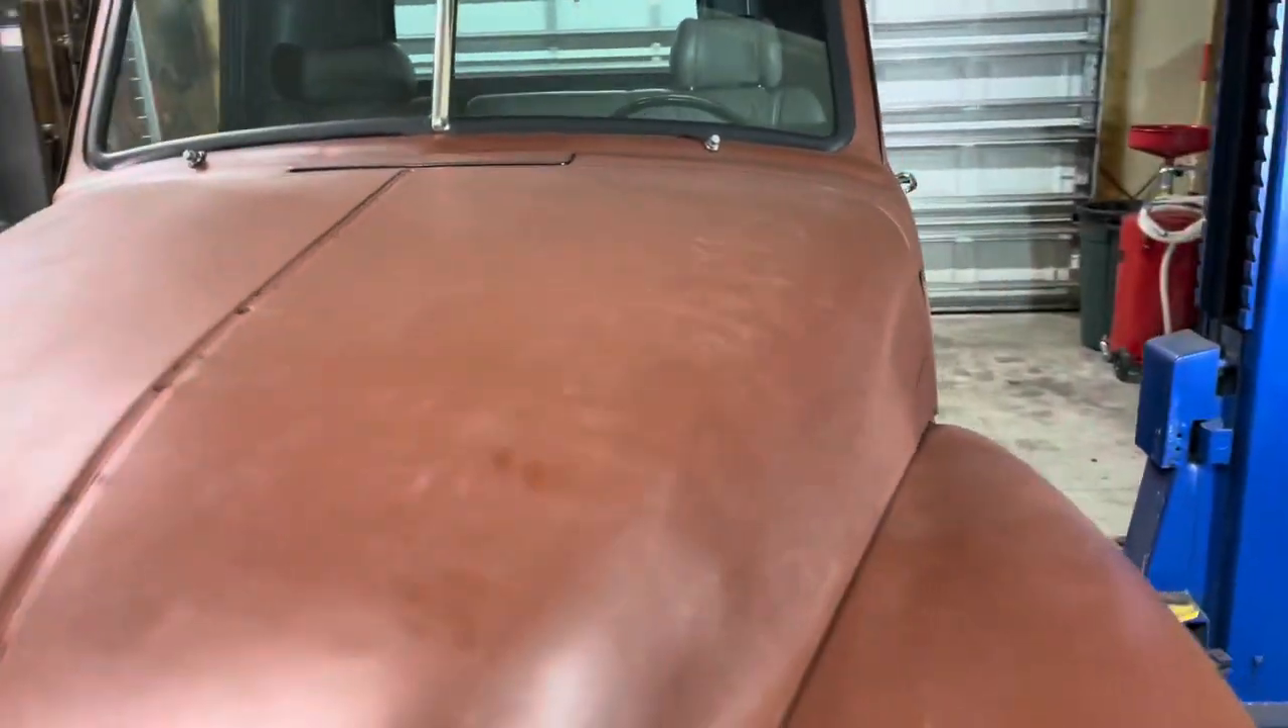The wipers work but i haven't put the wipers back on yet.